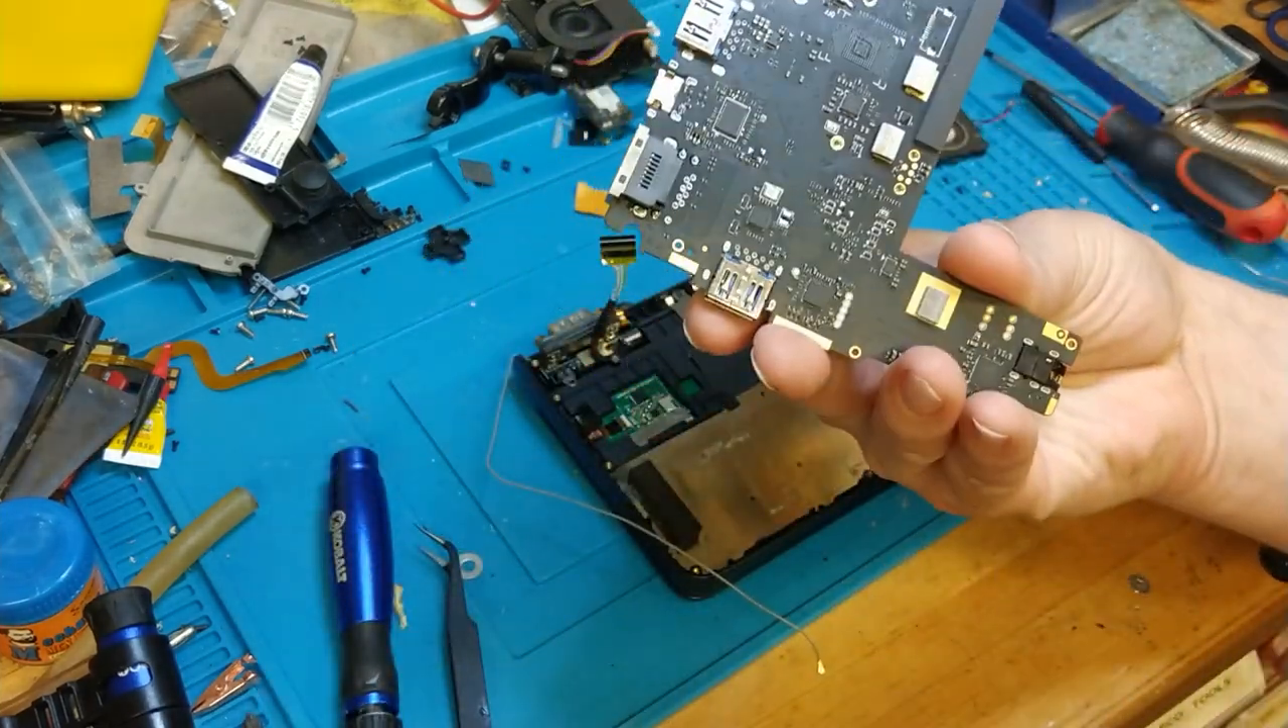So now we have the motherboard out.